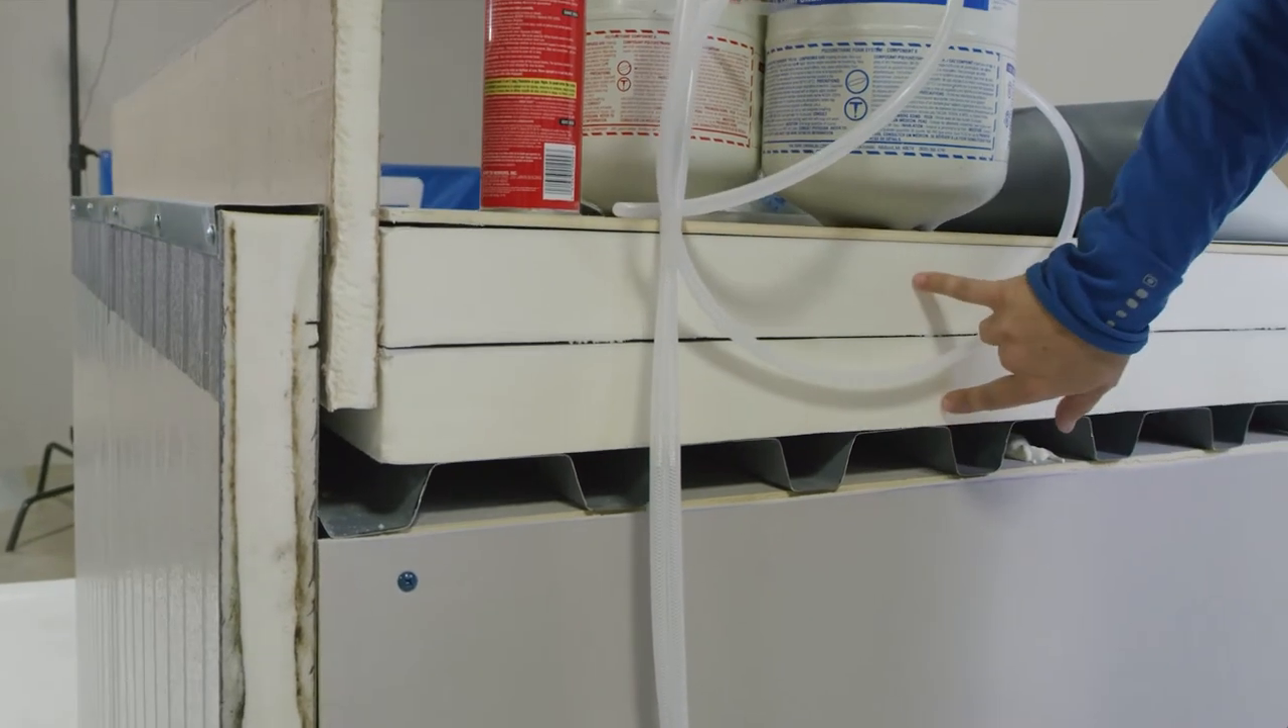Here's our deck. We've got two layers of insulation and a cover board.